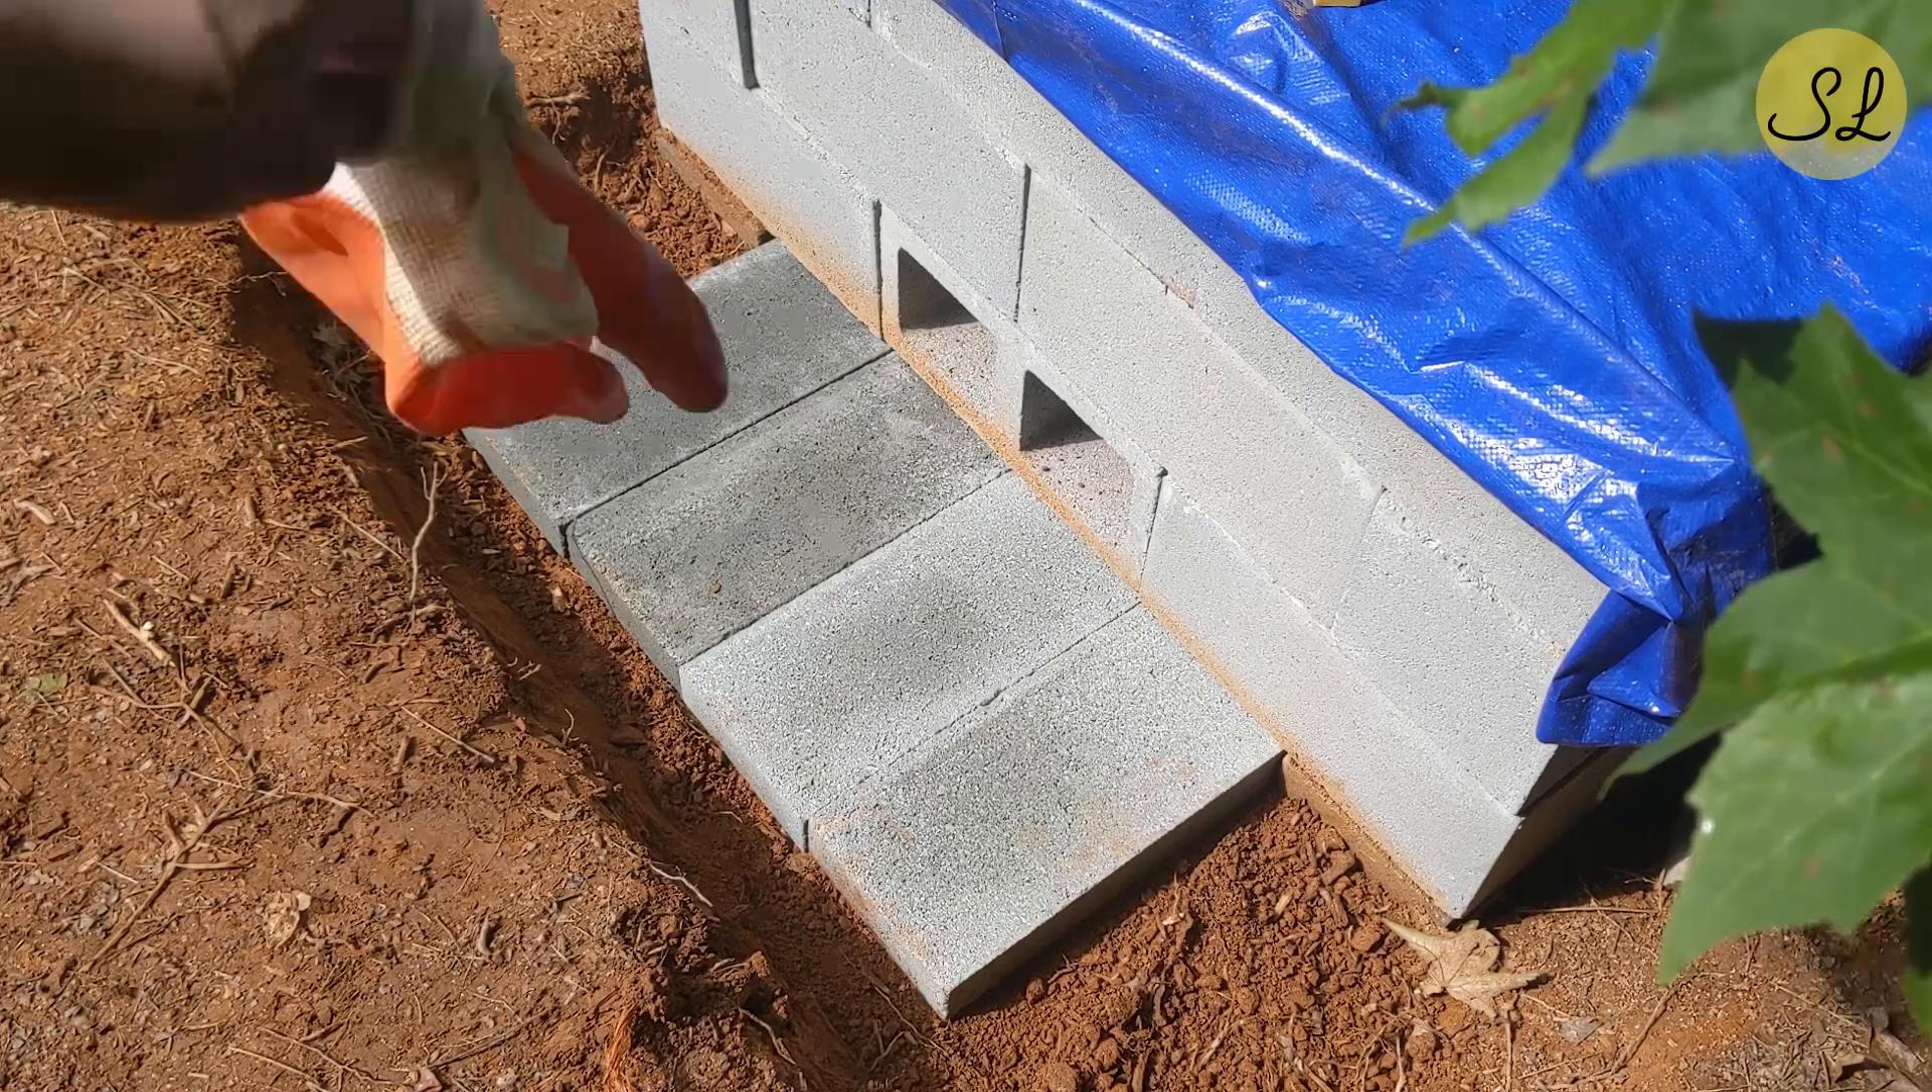So now you got four of the, um, cinder block caps down.